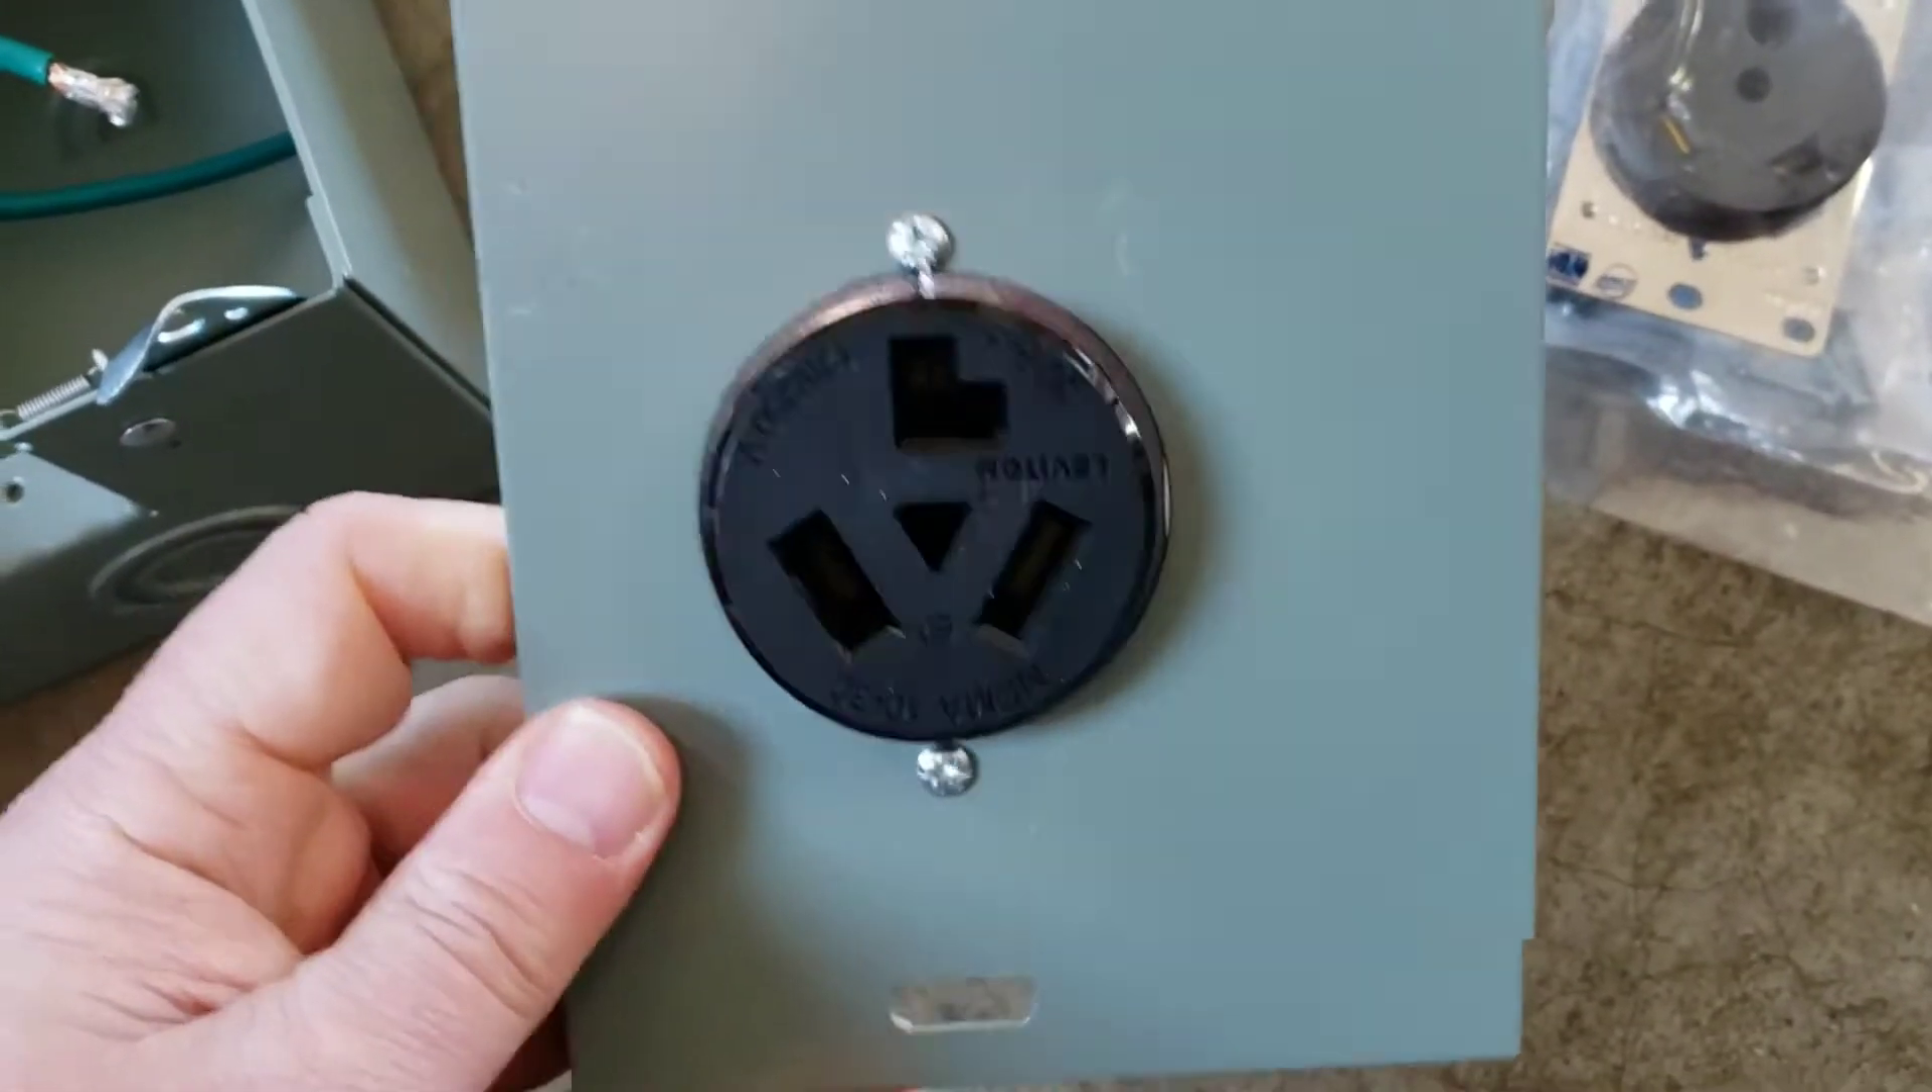Here's the outlet installed in the plate before we put it back in.